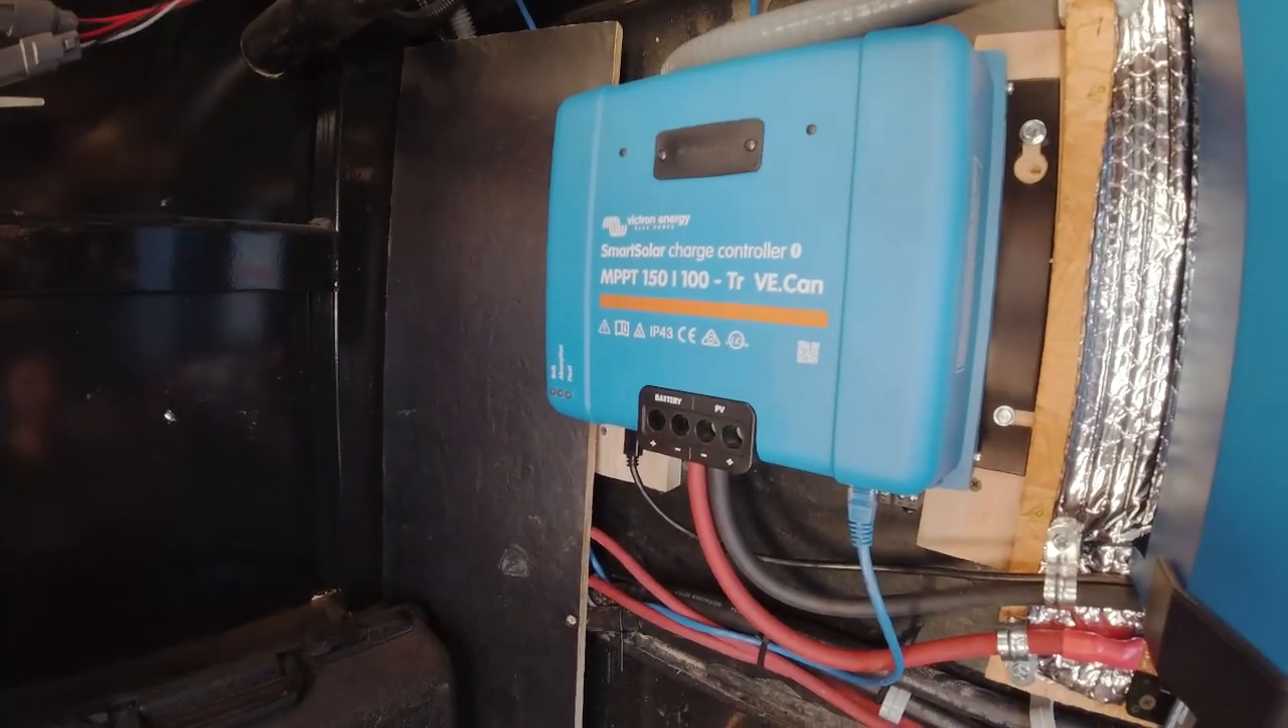I've already installed my Victron Energy Smart Solar 150 100 MPPT solar charge controller.